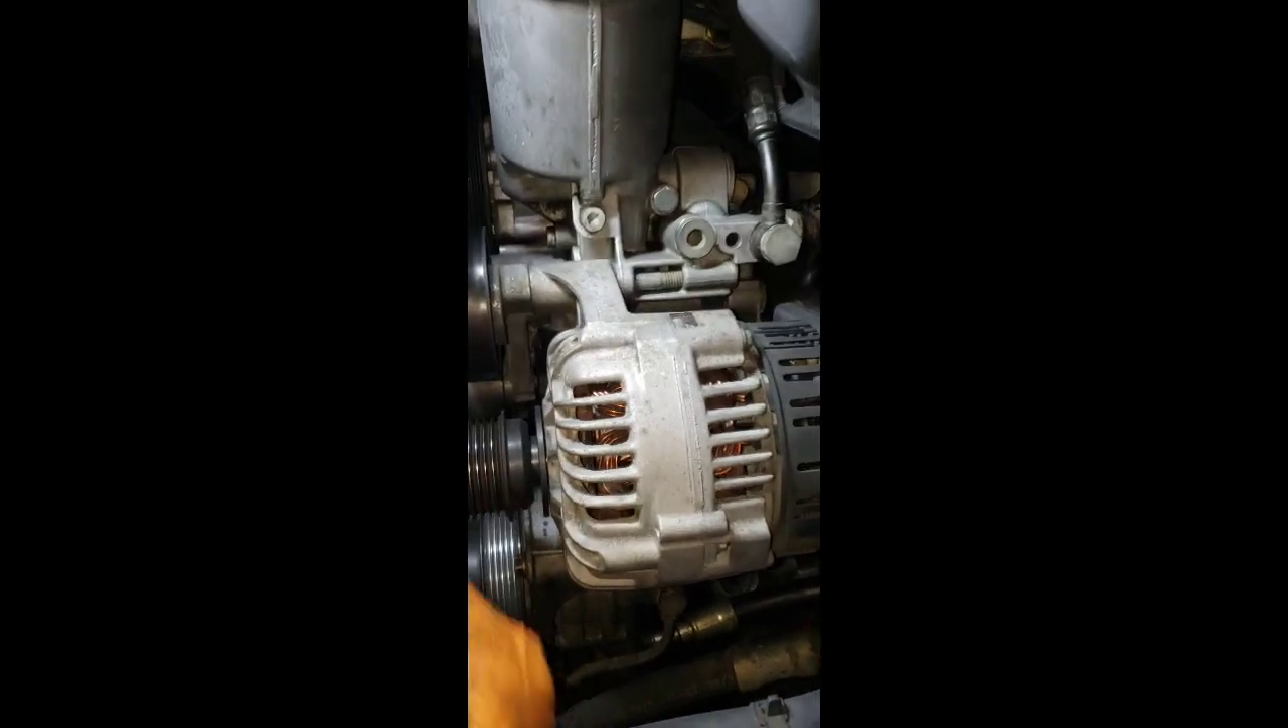So i'm done putting back the alternator.